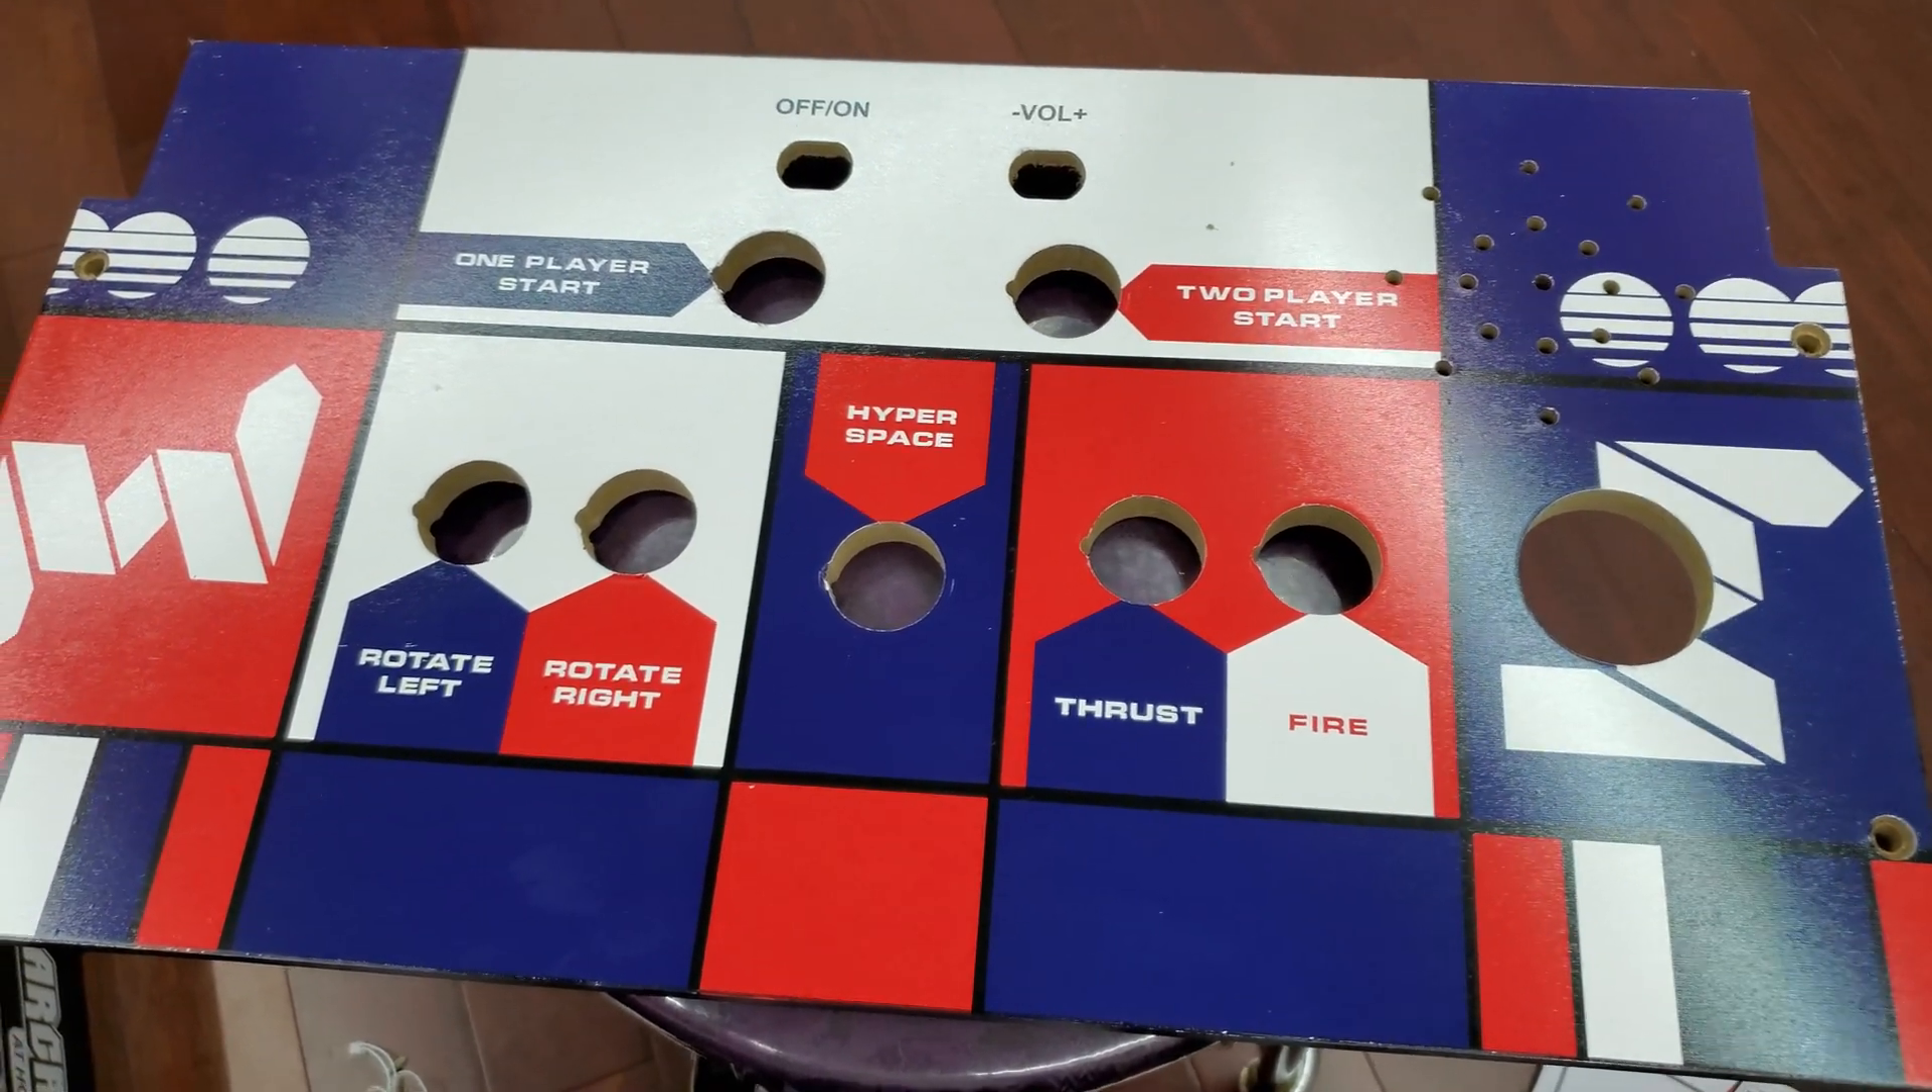All right so I got all the buttons off I got the speaker off and now I need to drill more holes to make this a full control pad.